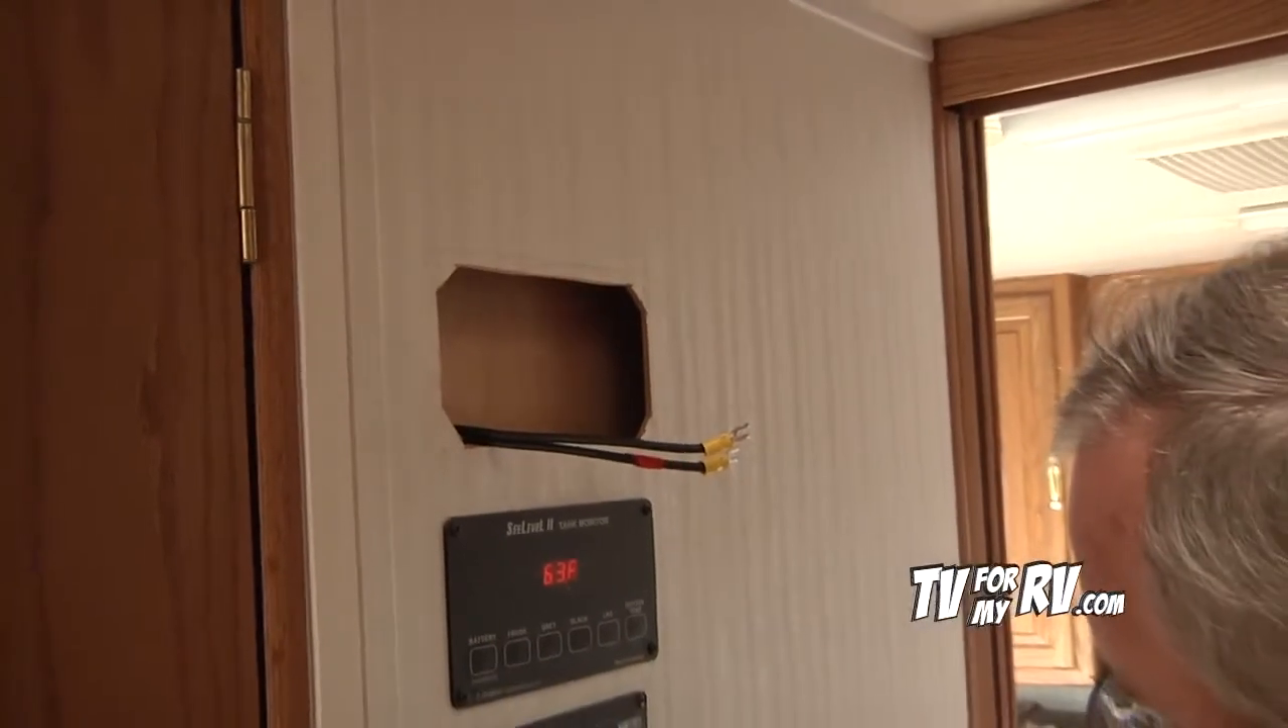And now, we'll put the wires coming from the battery through the hole to the charge controller. We've installed the slip-over connectors onto the wires coming from the battery.